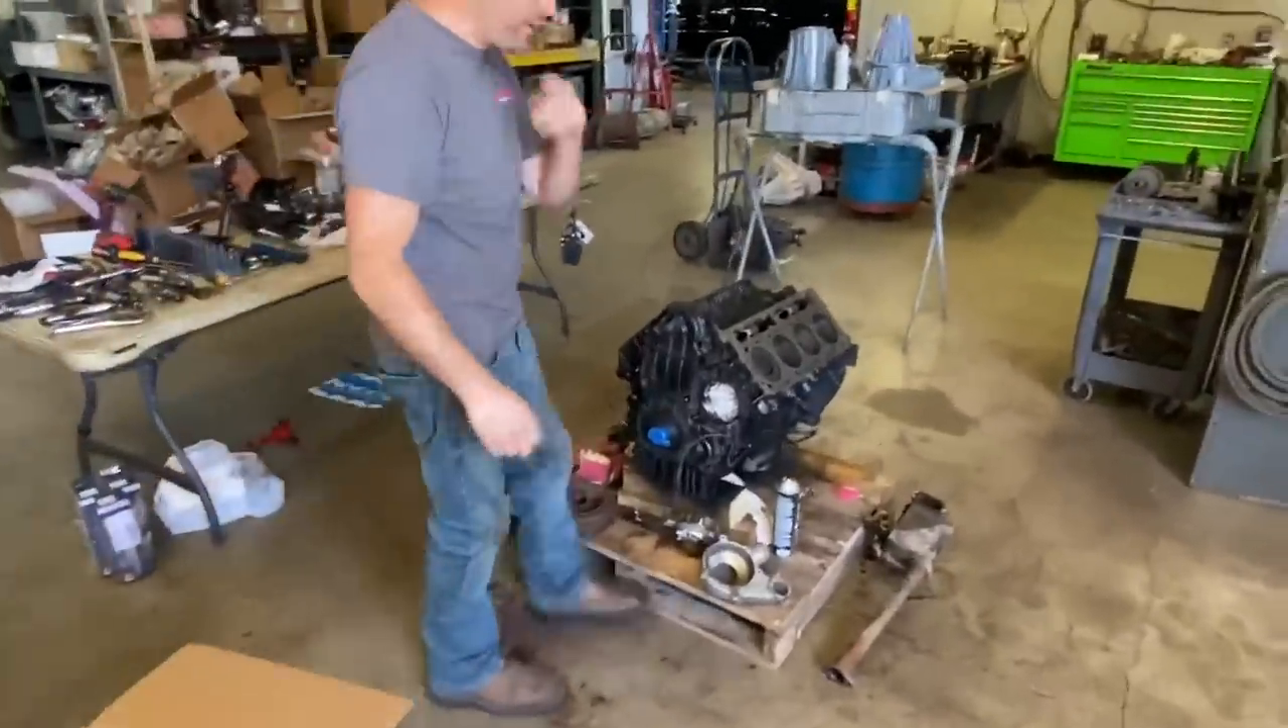As you guys can see, we have the block all the way down to nothing.